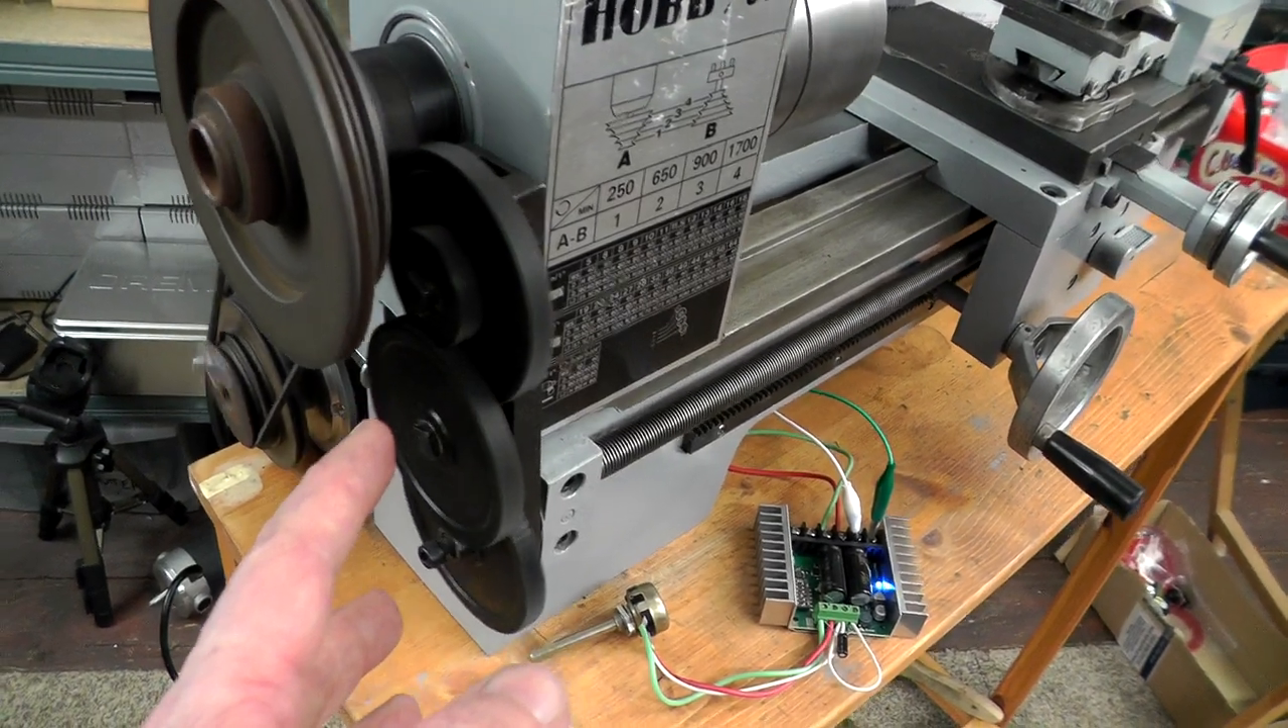I have actually fitted the plastic gears here.